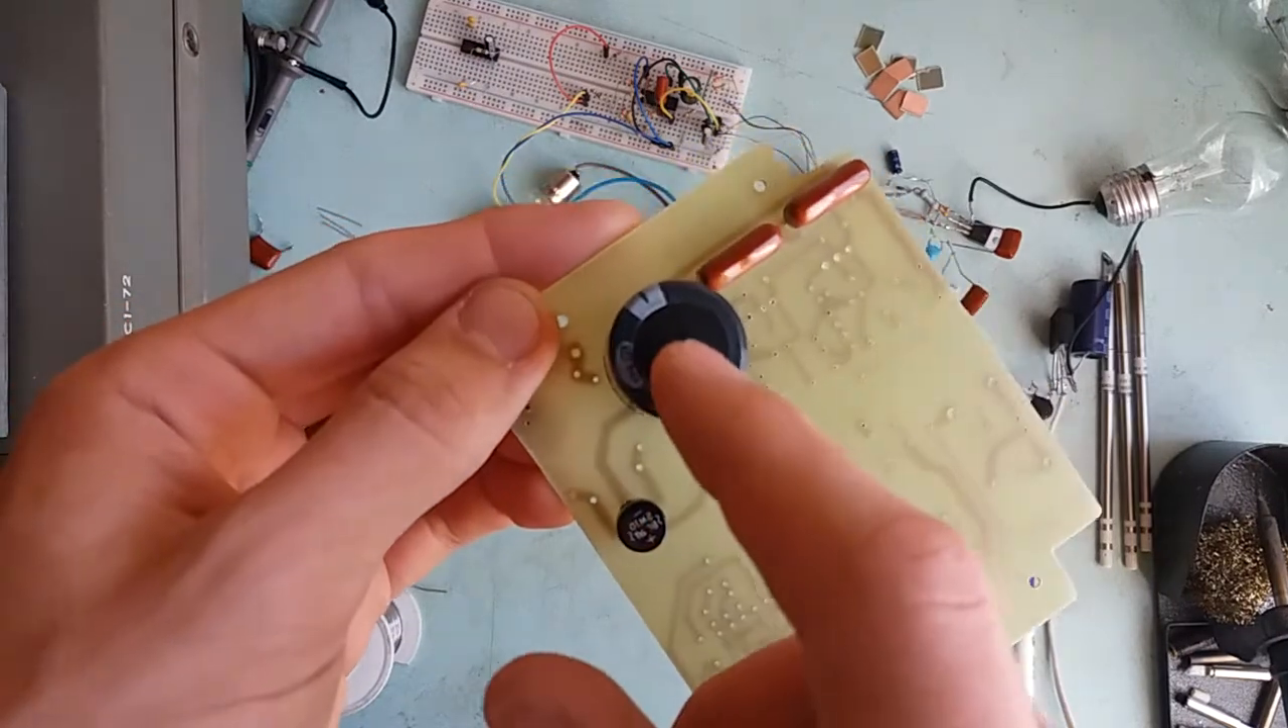Alright, I populated some of the components. You can see the bridge right there, capacitor and the half-bridge capacitors.